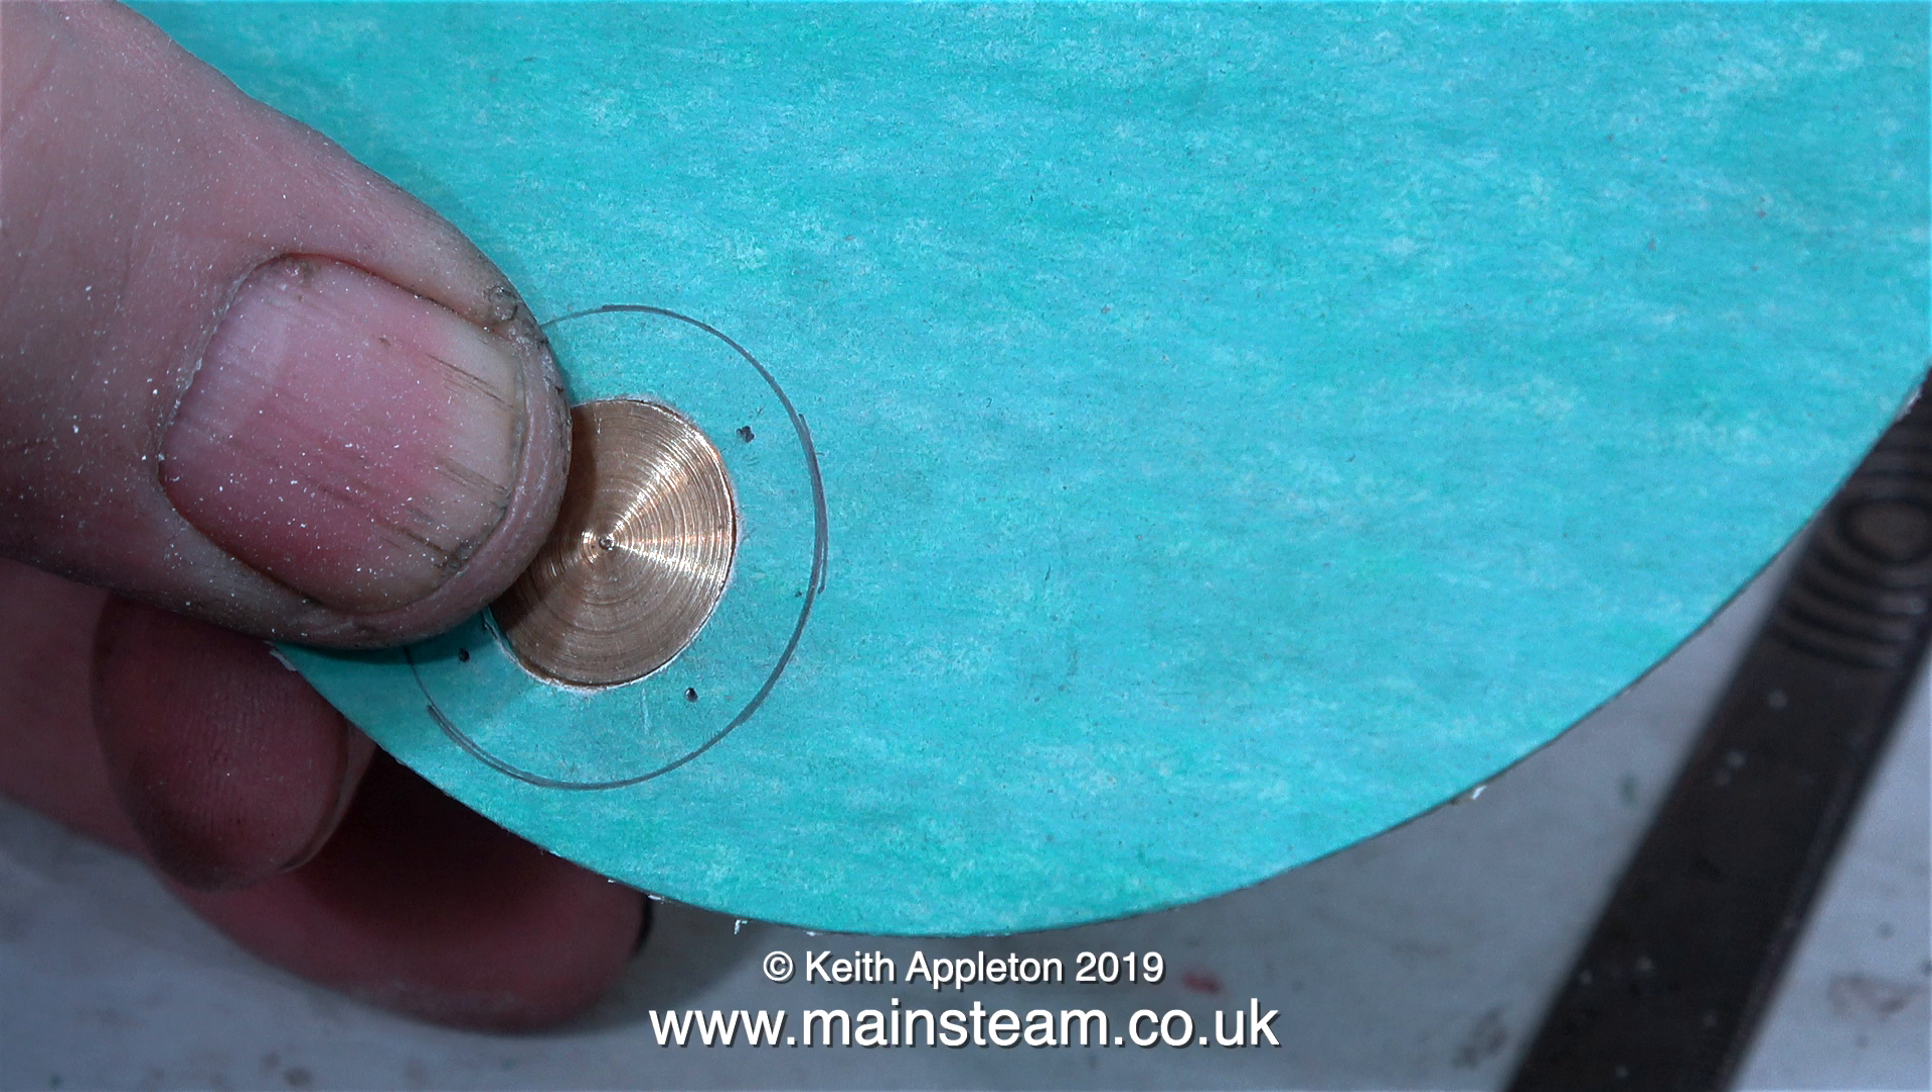I've drawn around the cover, and then I've cut a hole out of the middle, so it fits around the slight protrusion on the cylinder cover.